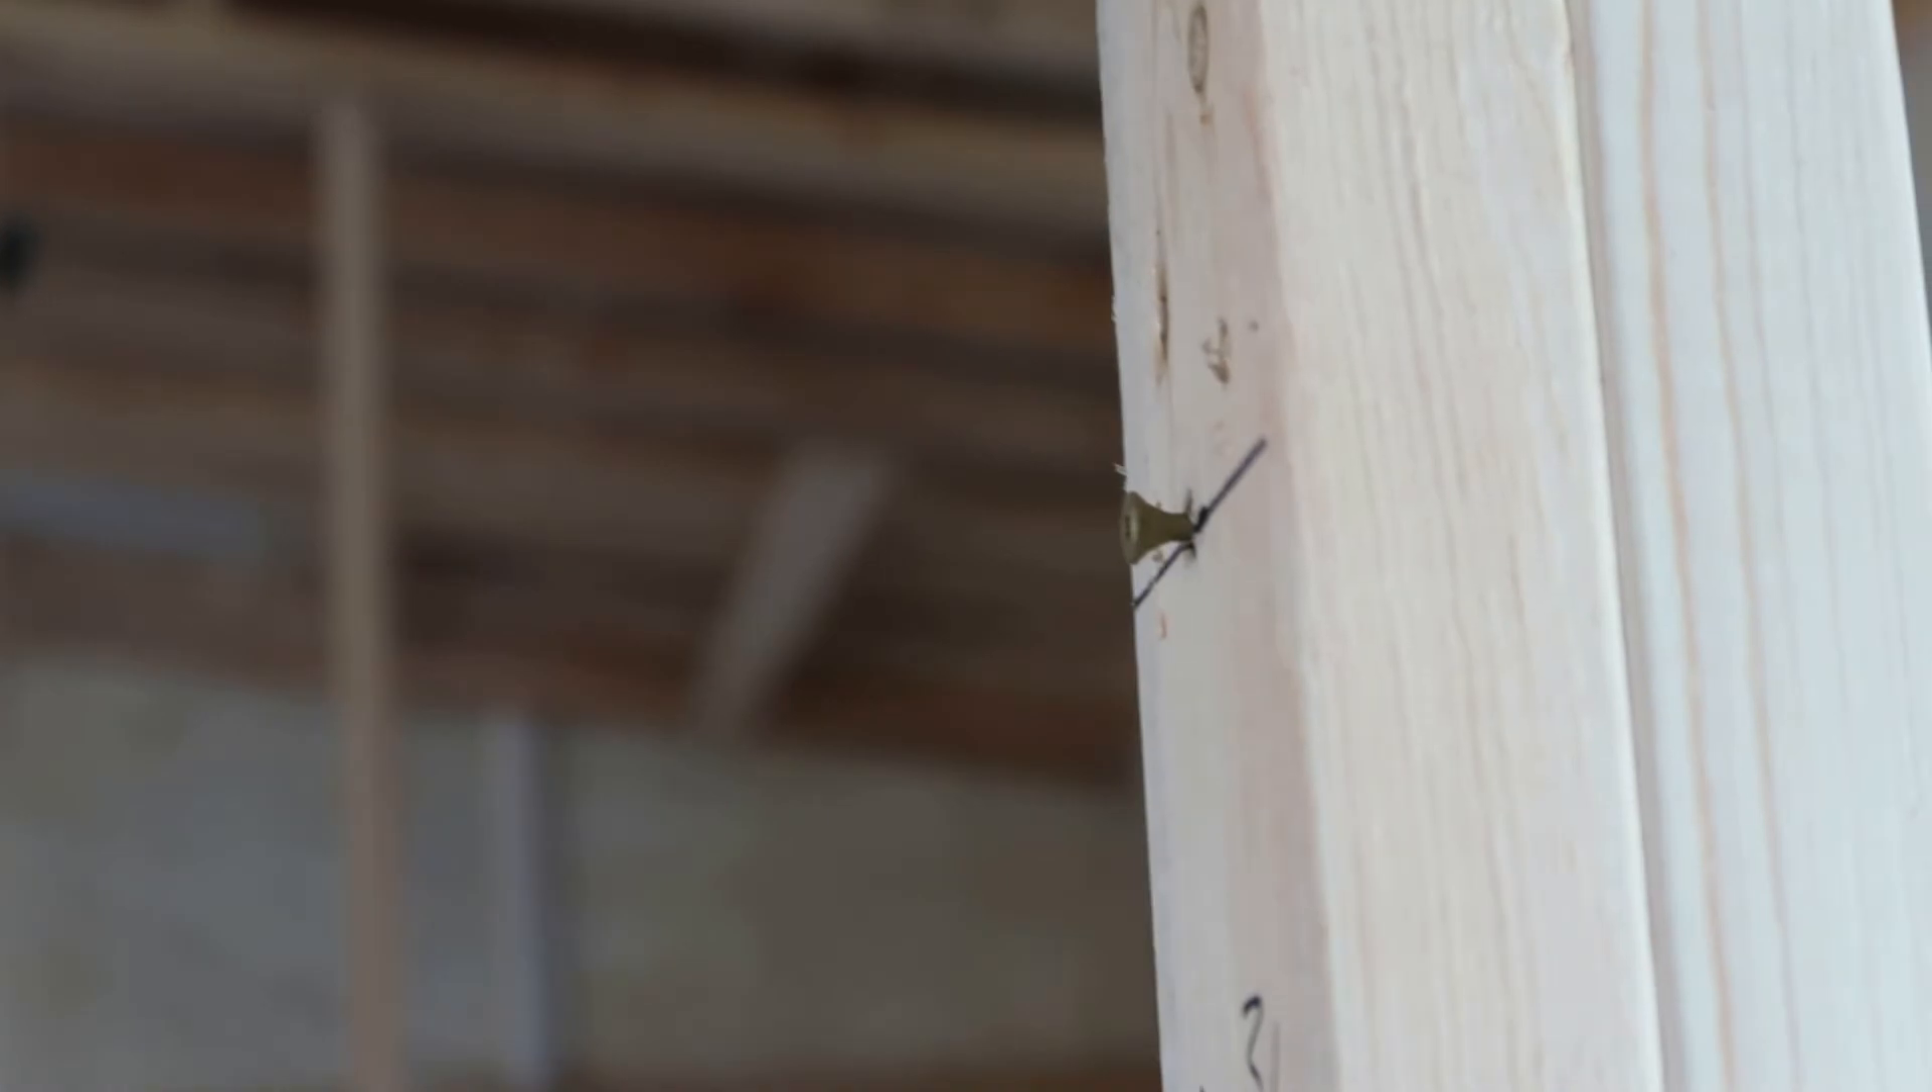If you look at it from the side you'll see it's sticking out about a quarter of an inch there.